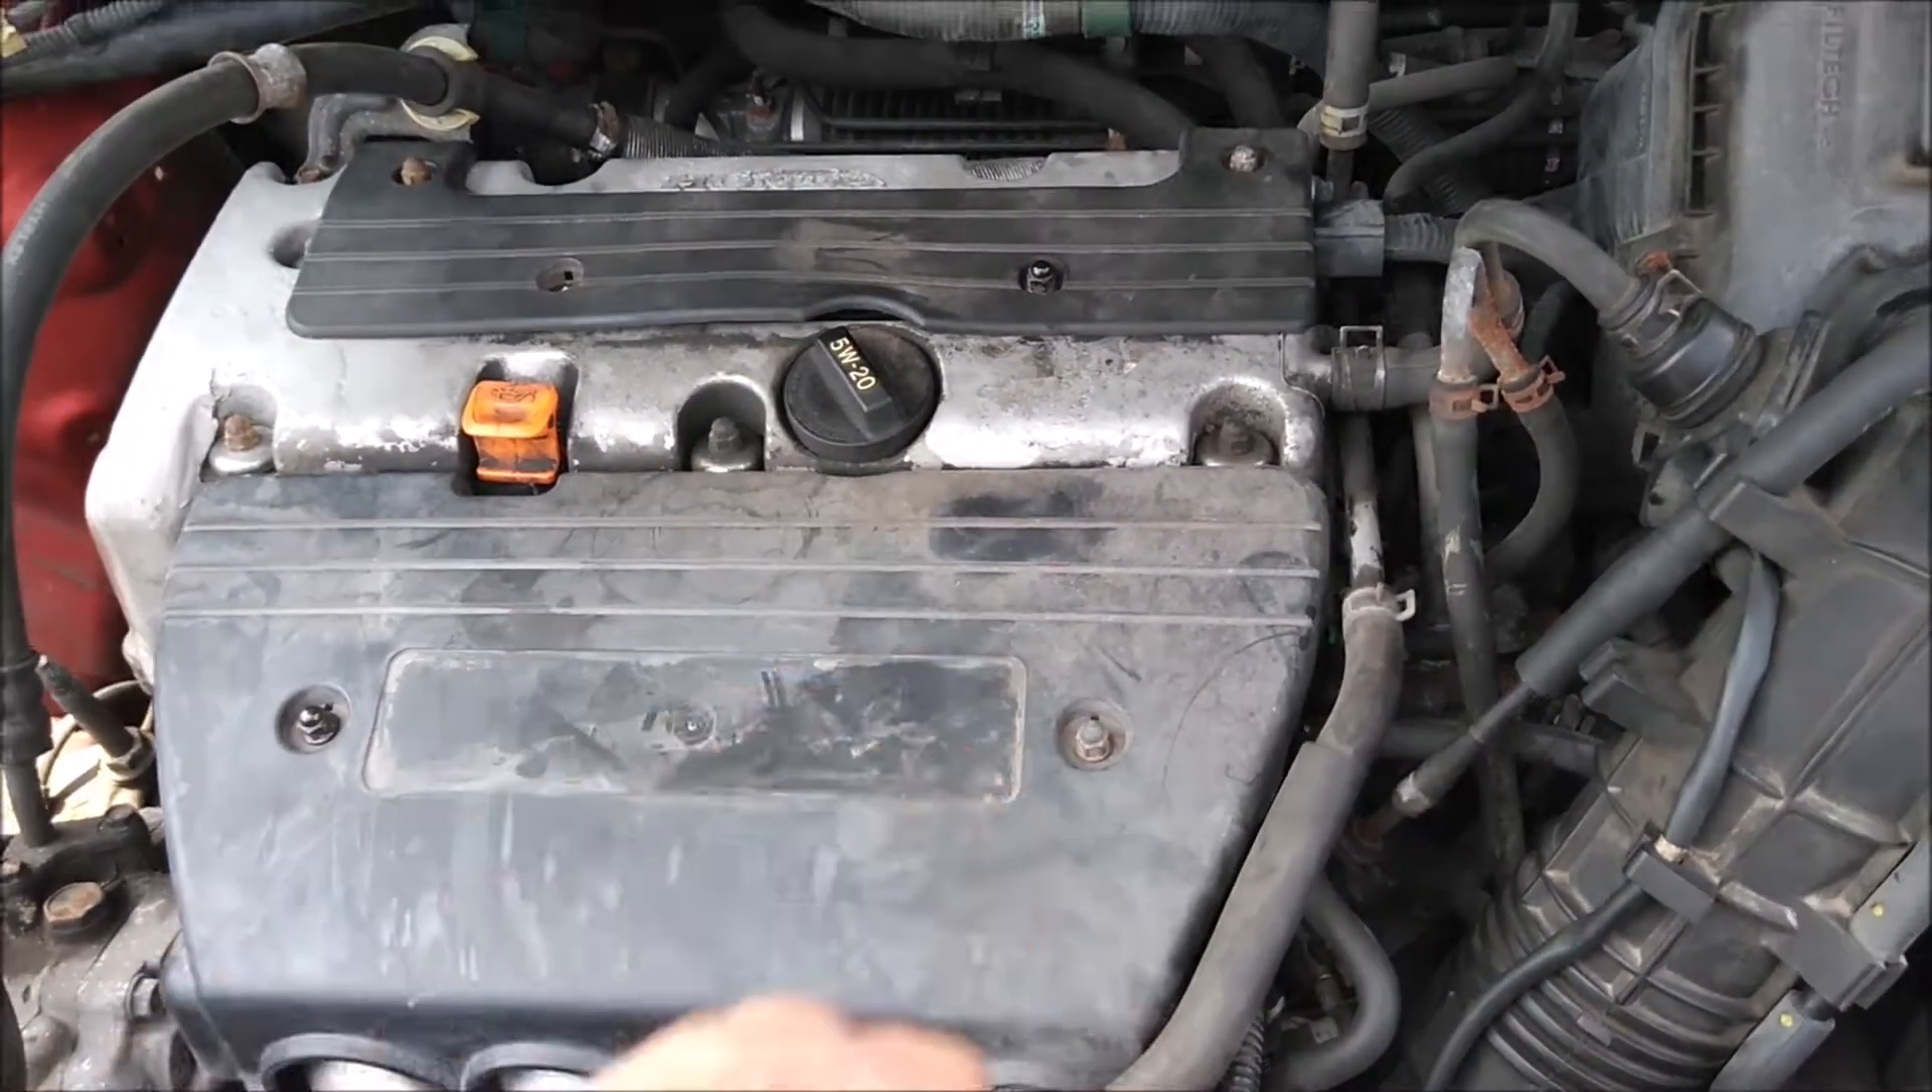I got the covers back on.